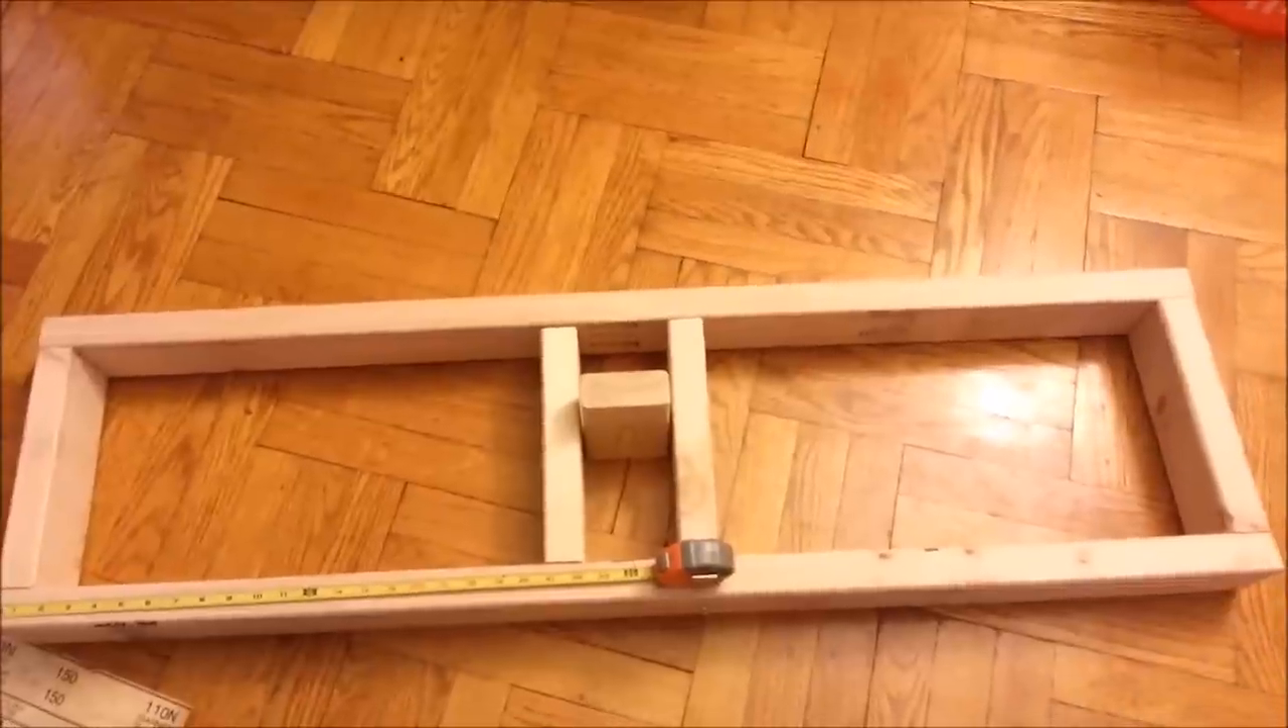All right so here I have the bottom frame pretty much made just the outer parts are really connected at this point.